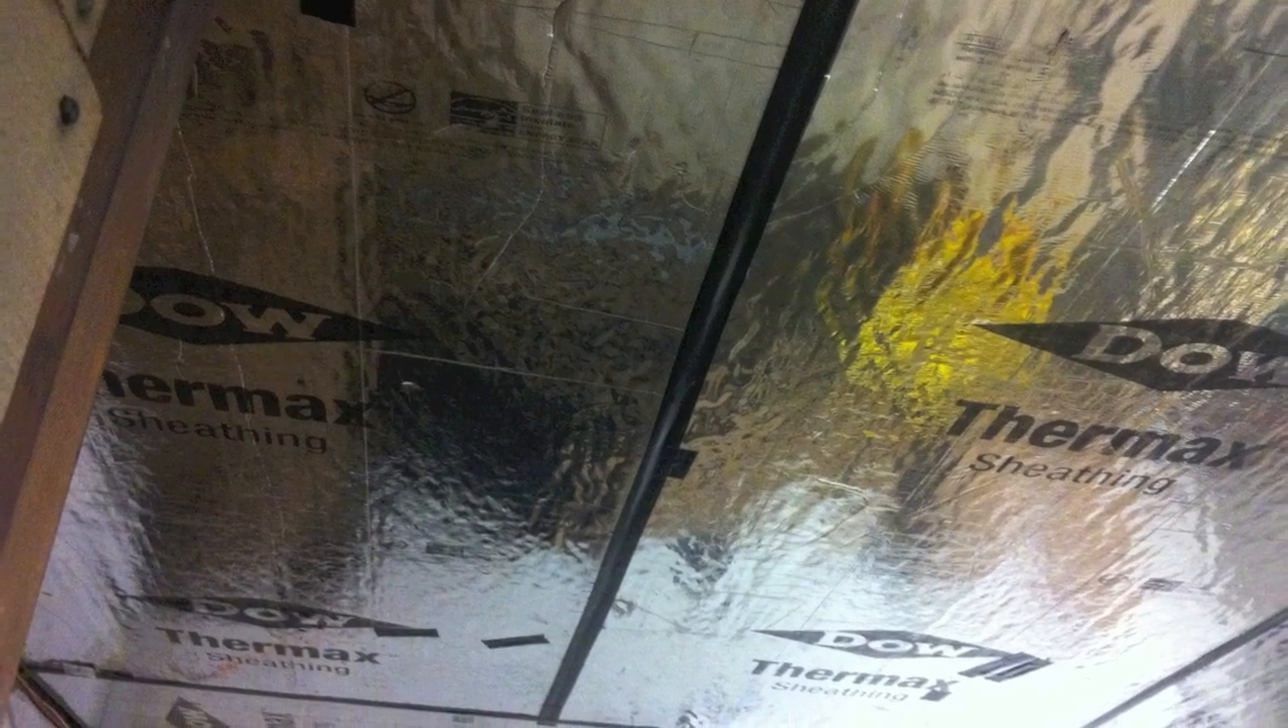Once the tubing was complete, I insulated below the flat plates with 2-inch radiant foil covered insulation board.